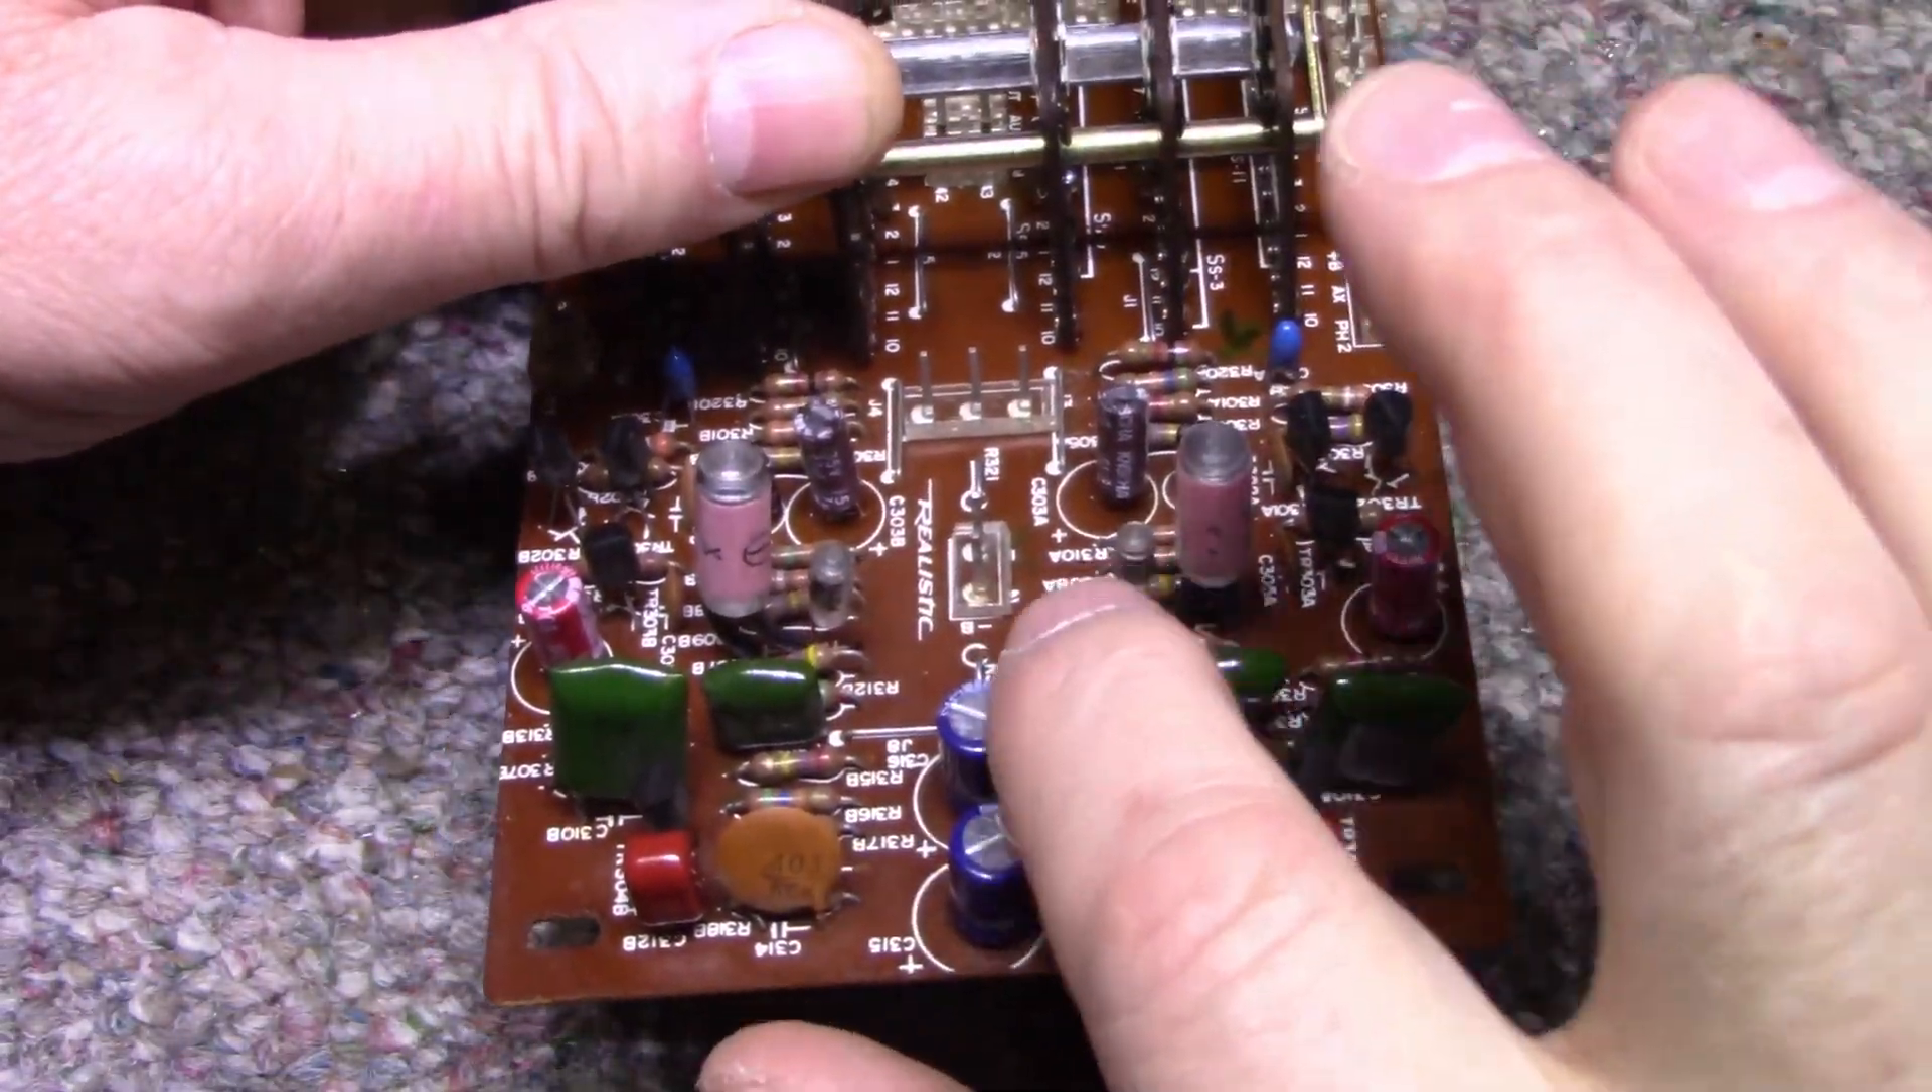Now that we've got the board out we can have a good look at it.